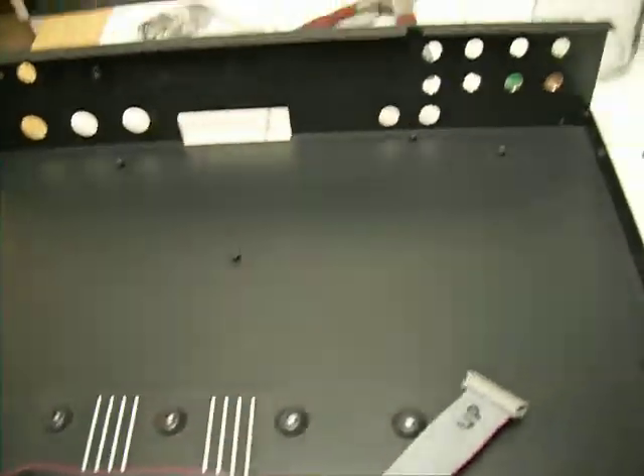And so now we have an empty chassis.